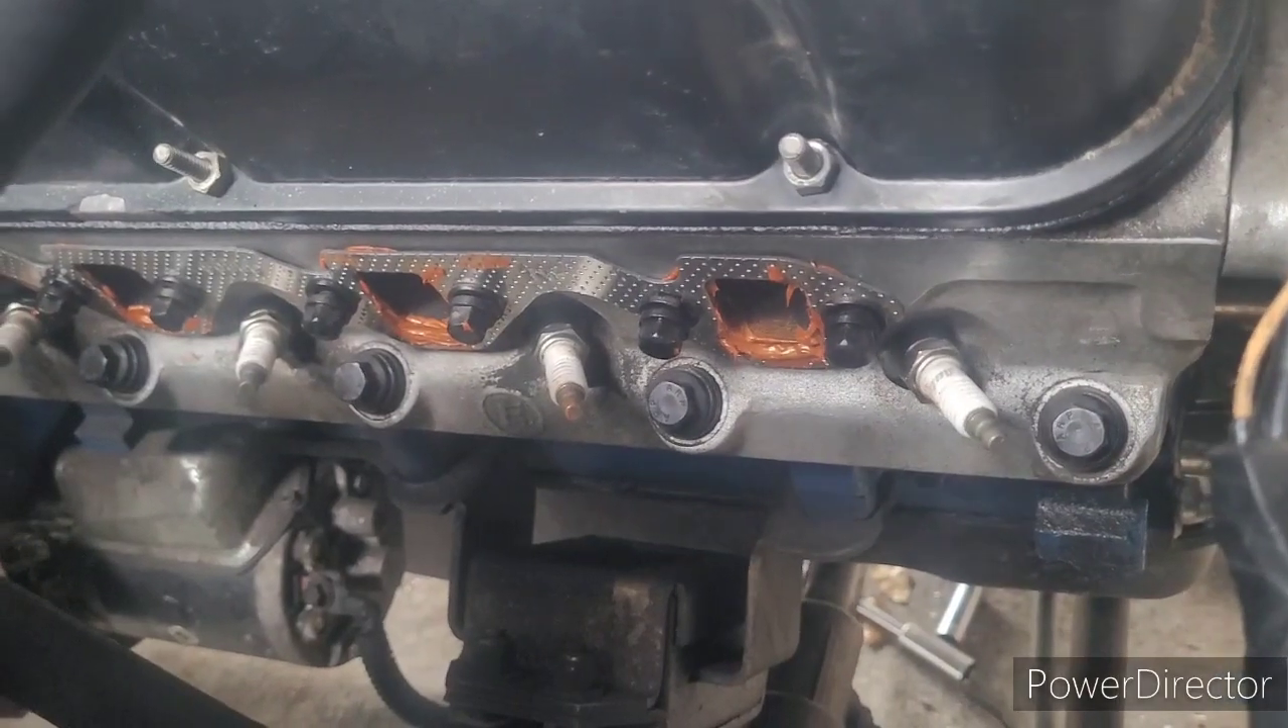Here's our first gasket in place.